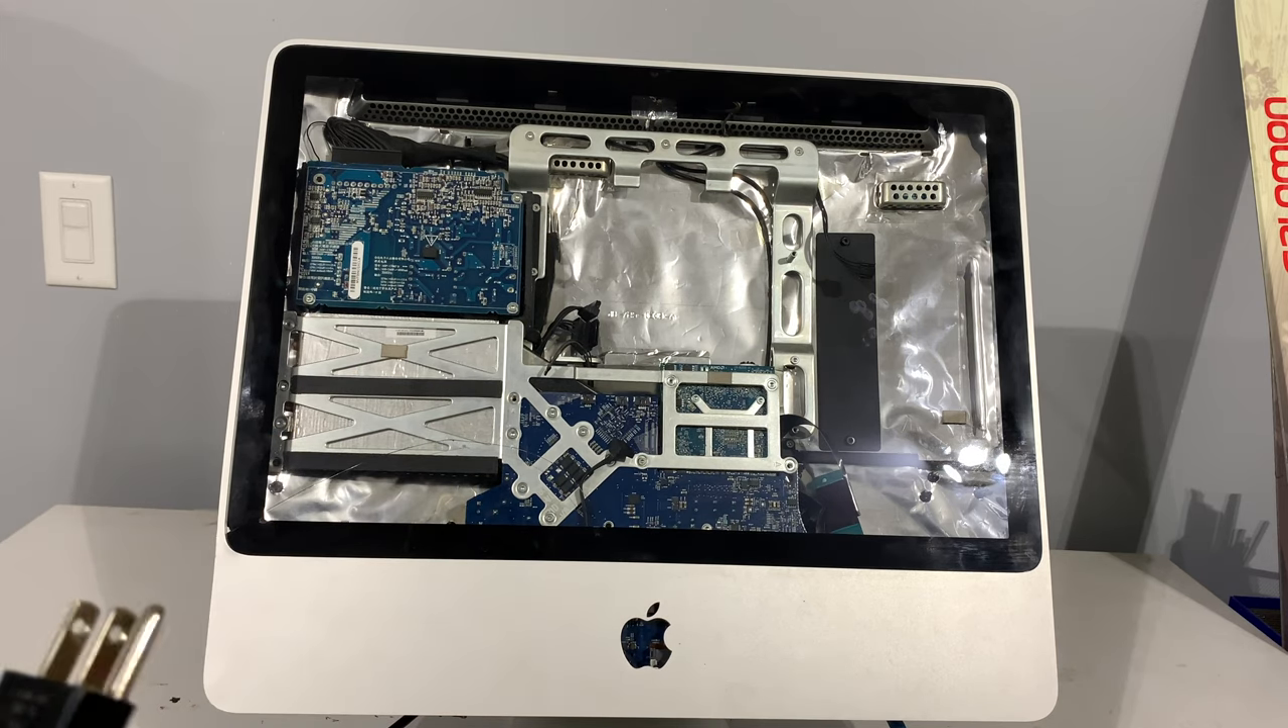So I have the screen off.